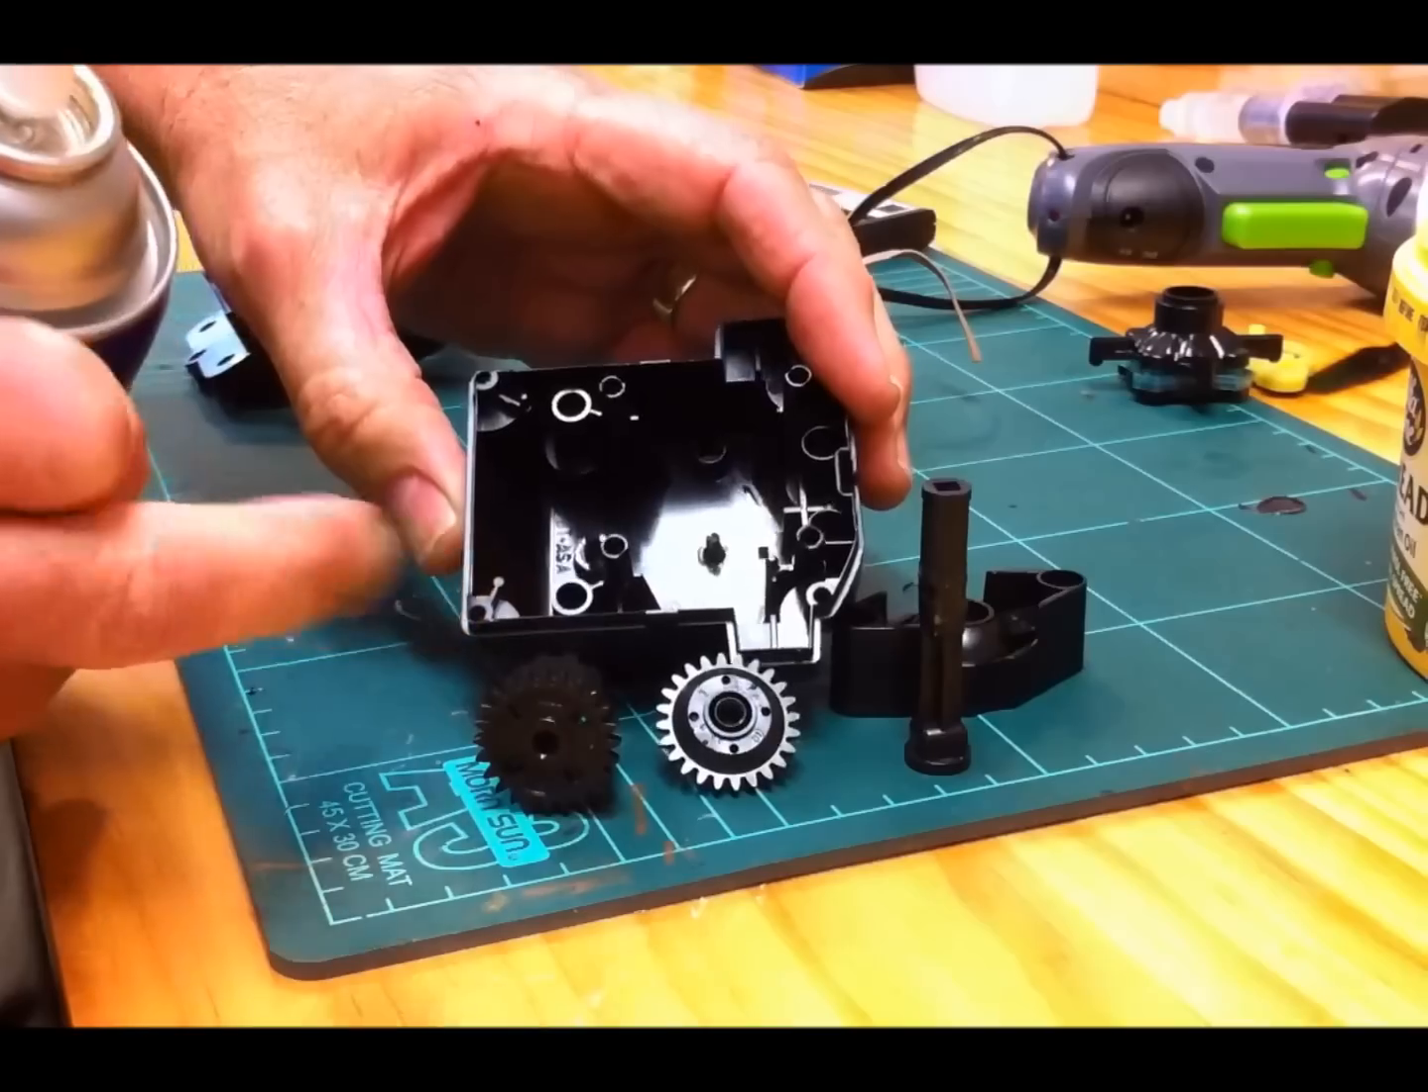You can see I've taken all the gears out from the bottom.